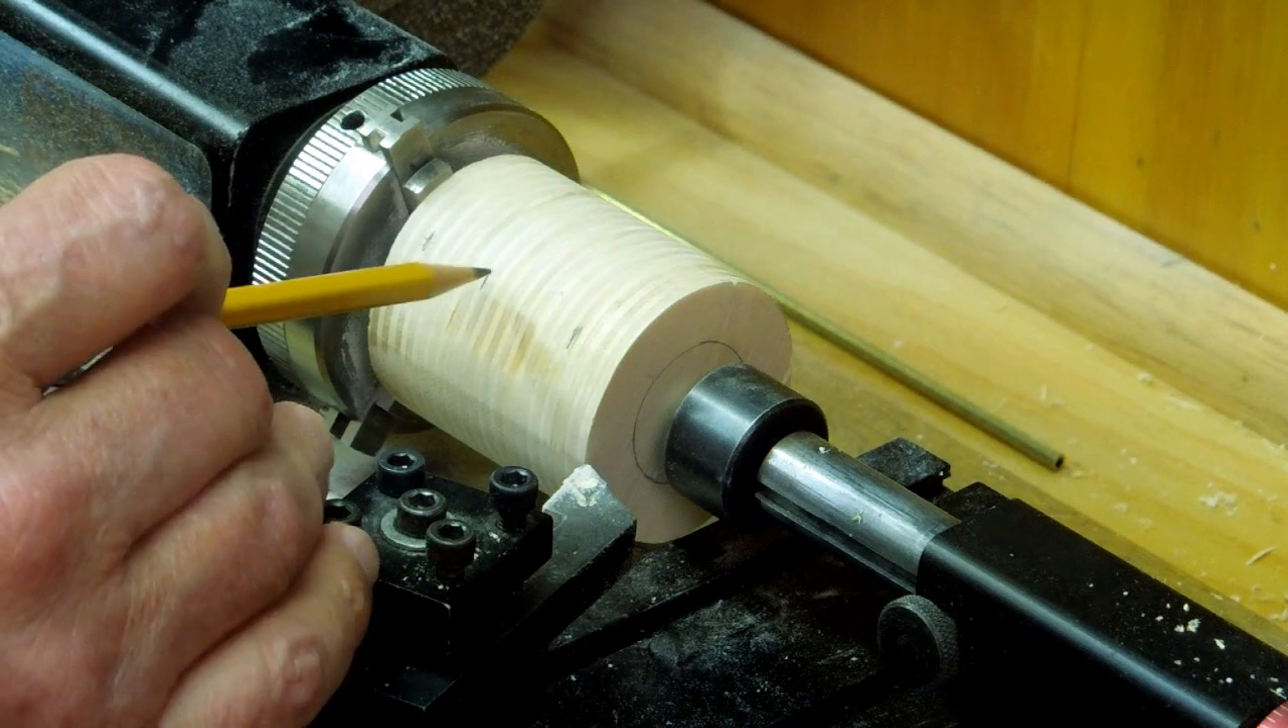I've mounted the blank on the lathe and the three jaw chuck is grabbing the inside diameter.